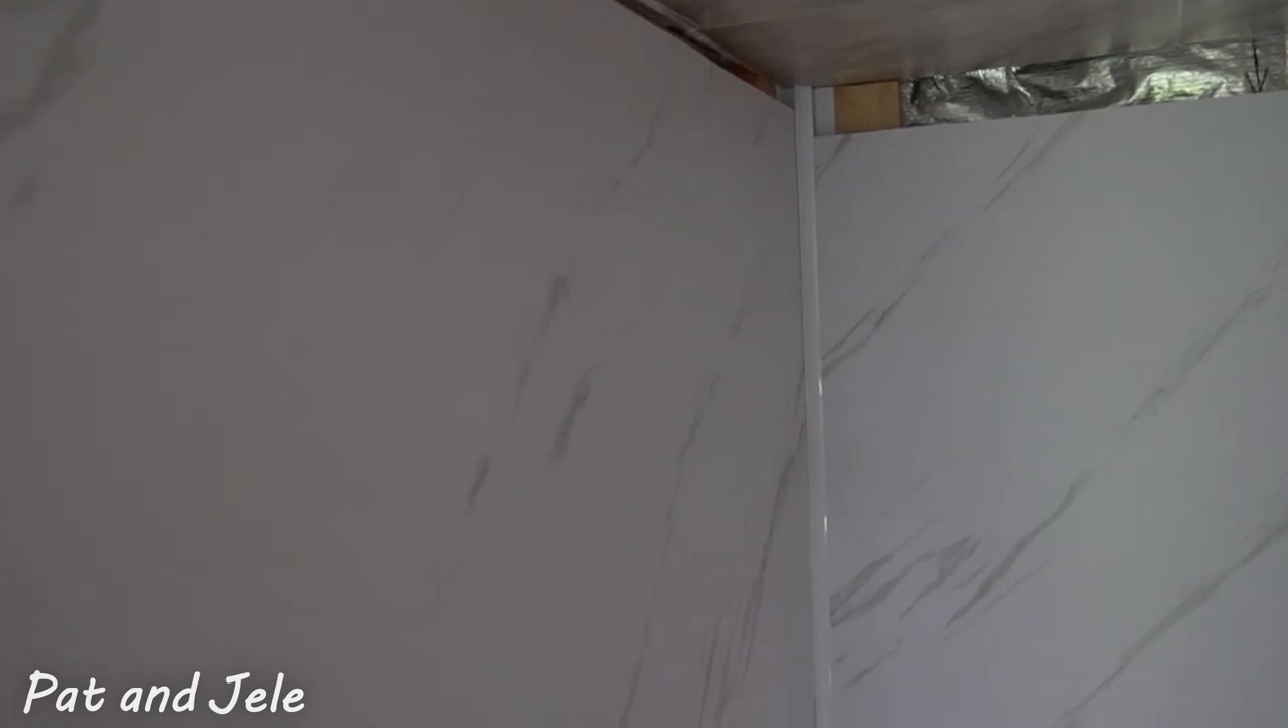They have a gap like that at the top at the moment.